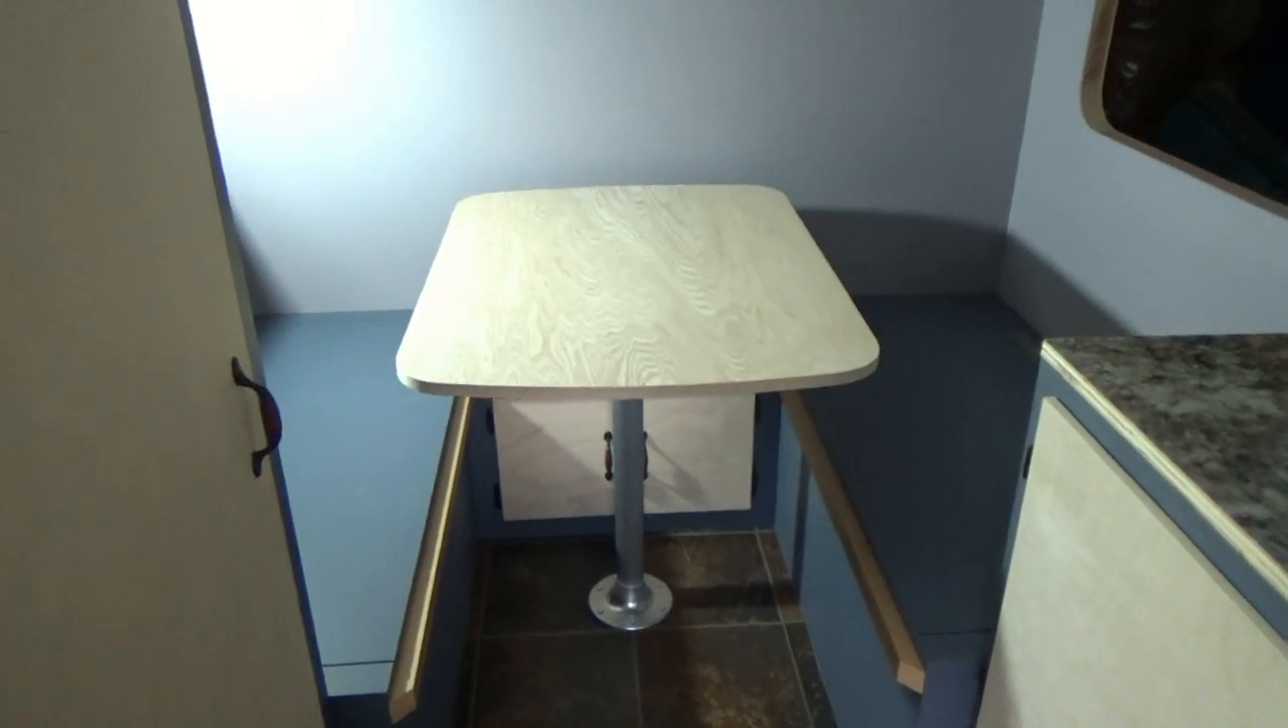And then here is the back table in place.